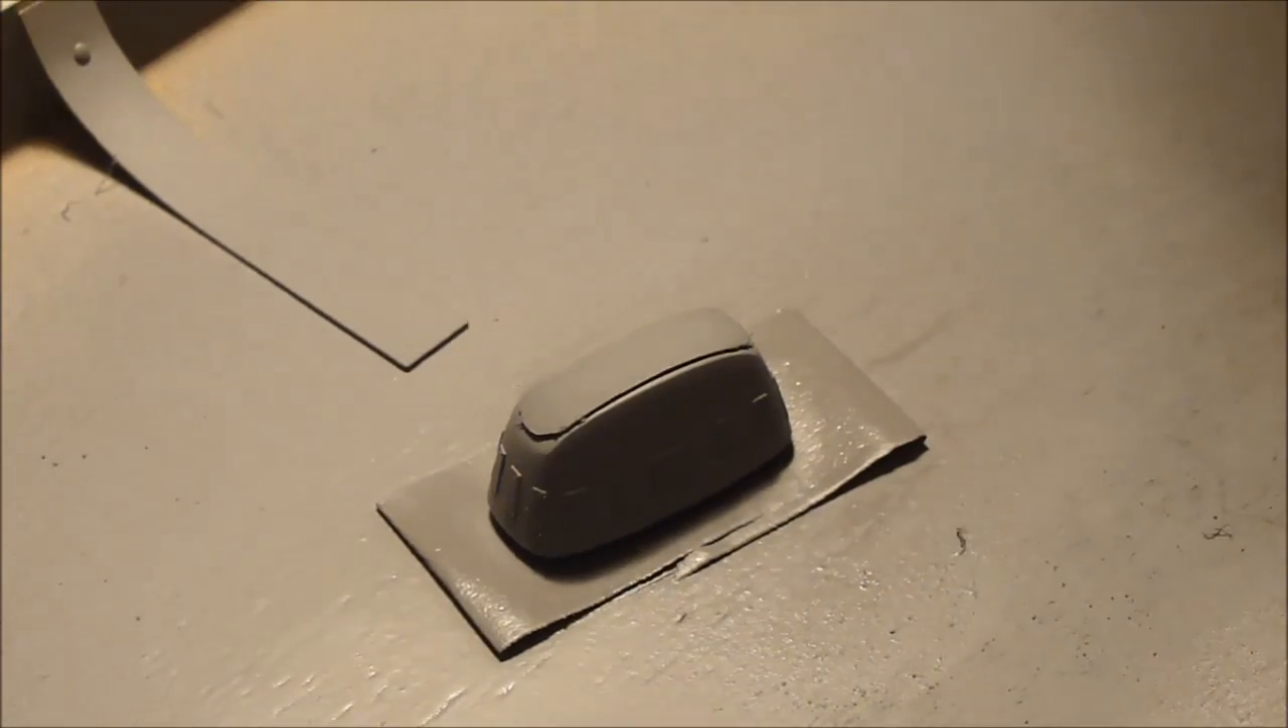I've stuck the emitter onto a piece of double sided tape so the tape is stuck to my wooden tray.